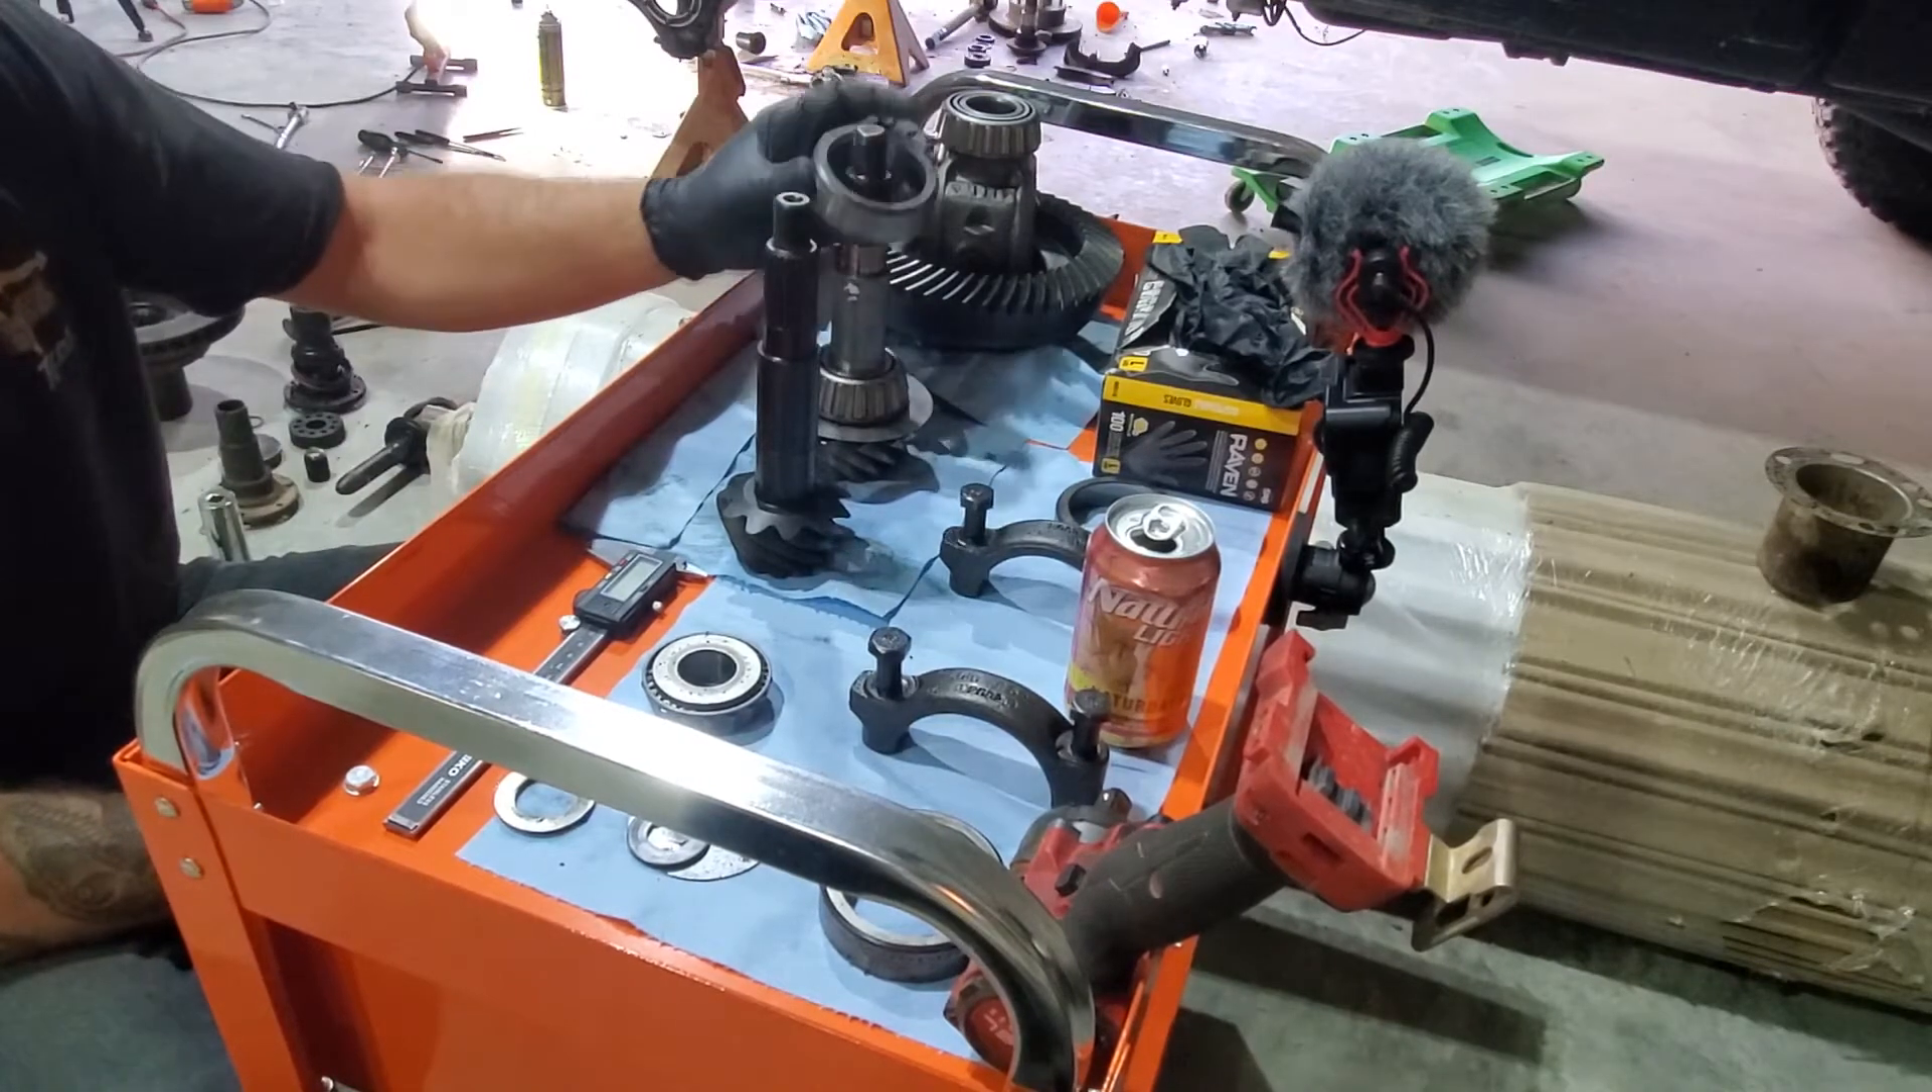This is our old one and it still has the inner pinion bearing still on there.